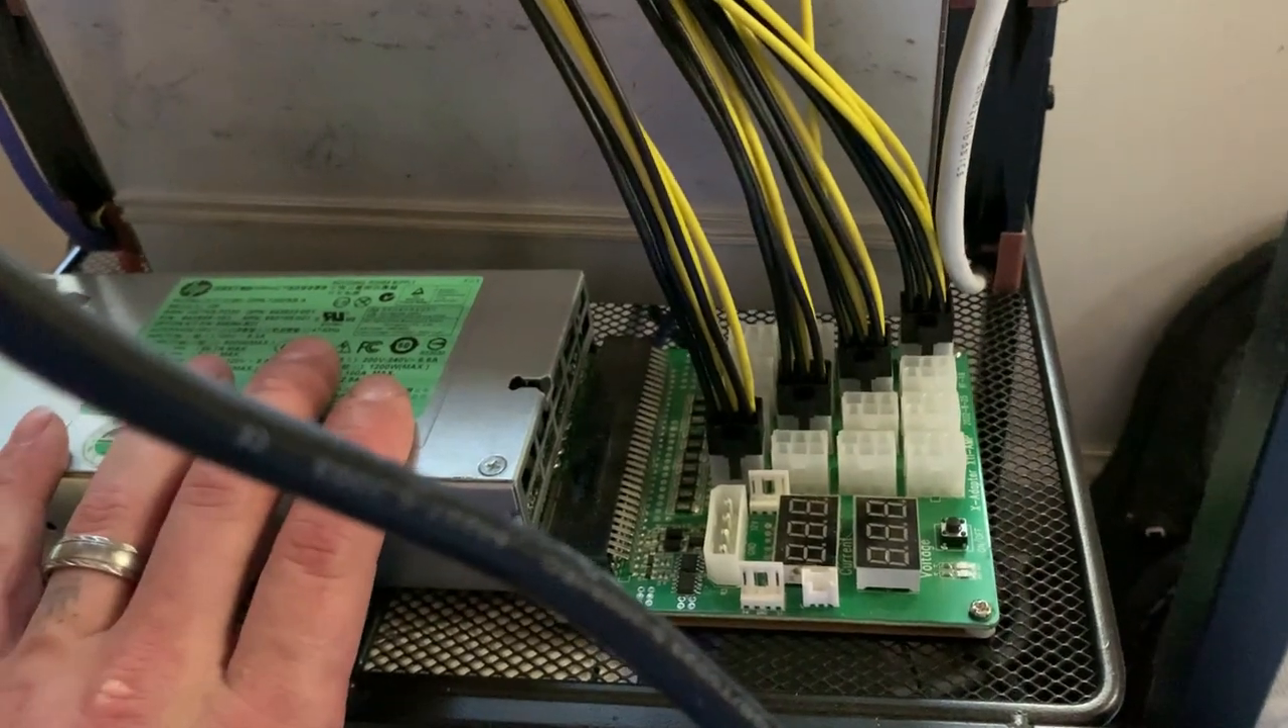So as you can see i got all my pci cables plugged into the breakout board and this is what i was talking about staggering.